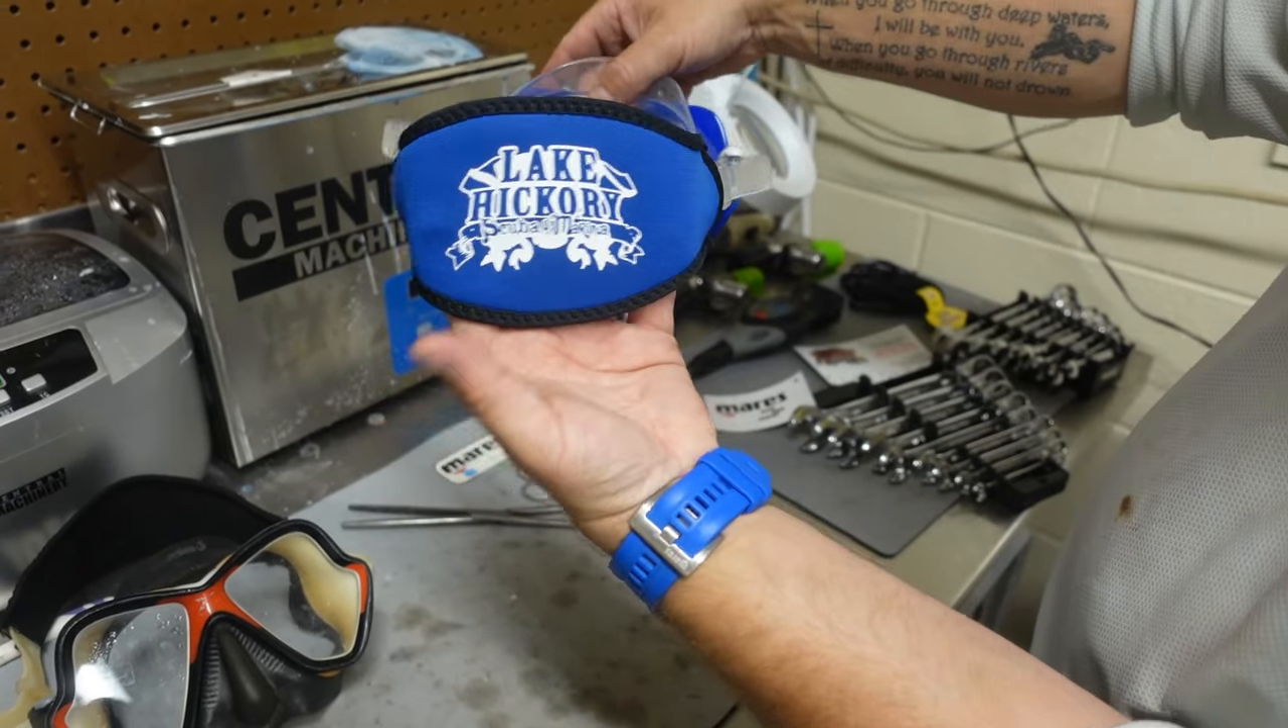Now we're gonna go through the small side of the keeper and just like that we have reinstalled the strap onto the mask and very easily we installed his strap cover as well.